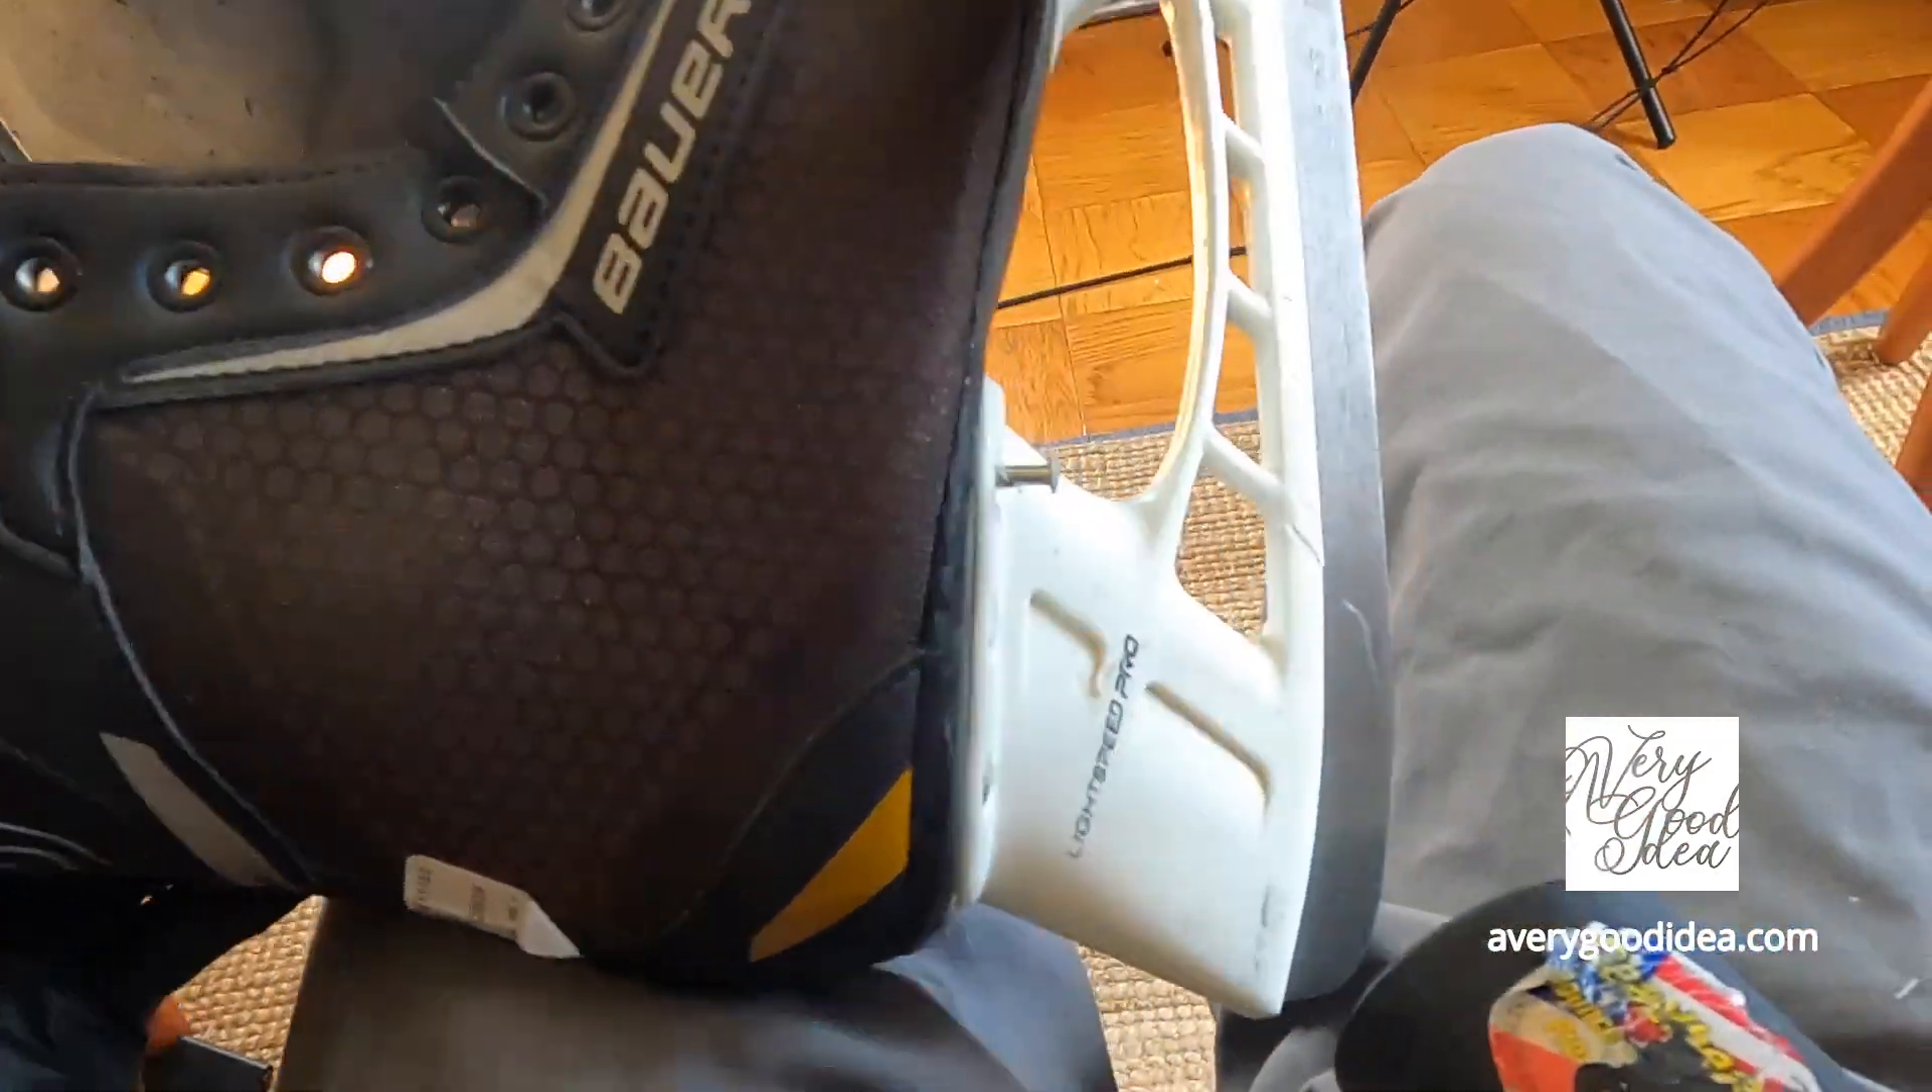So, you can see the rivet is sticking out.